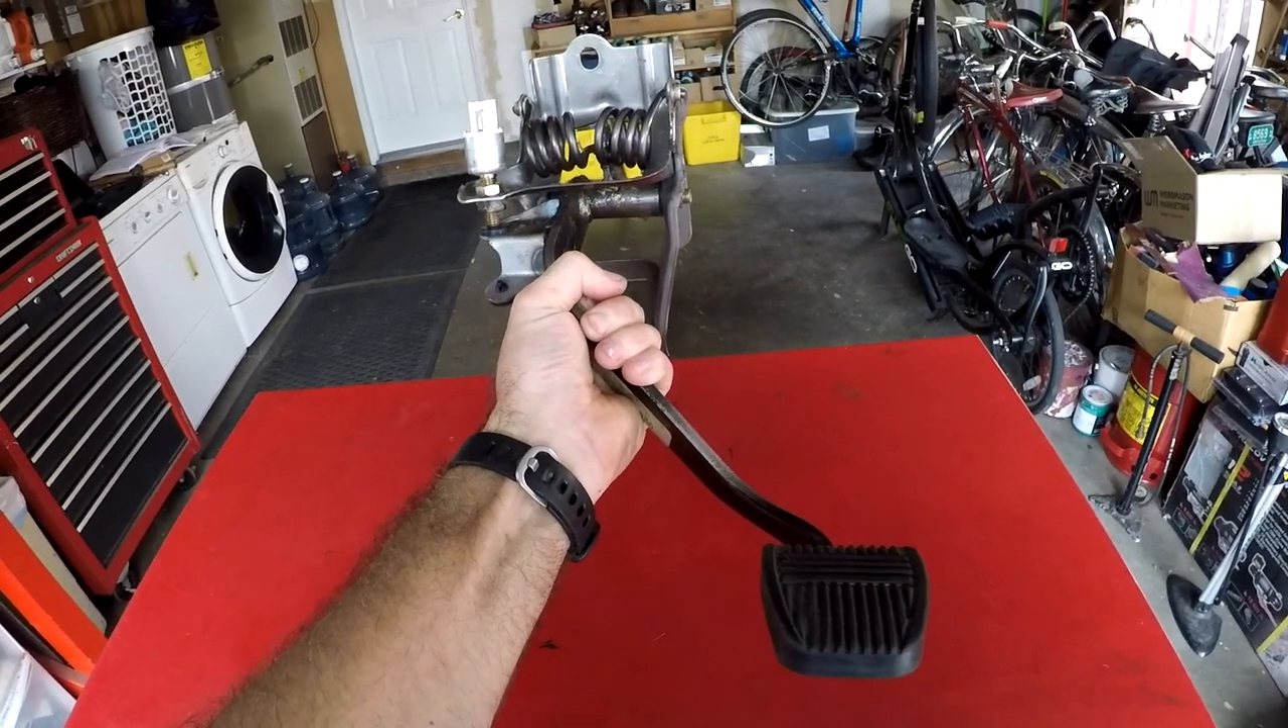So here's the whole clutch pedal assembly removed from the vehicle.